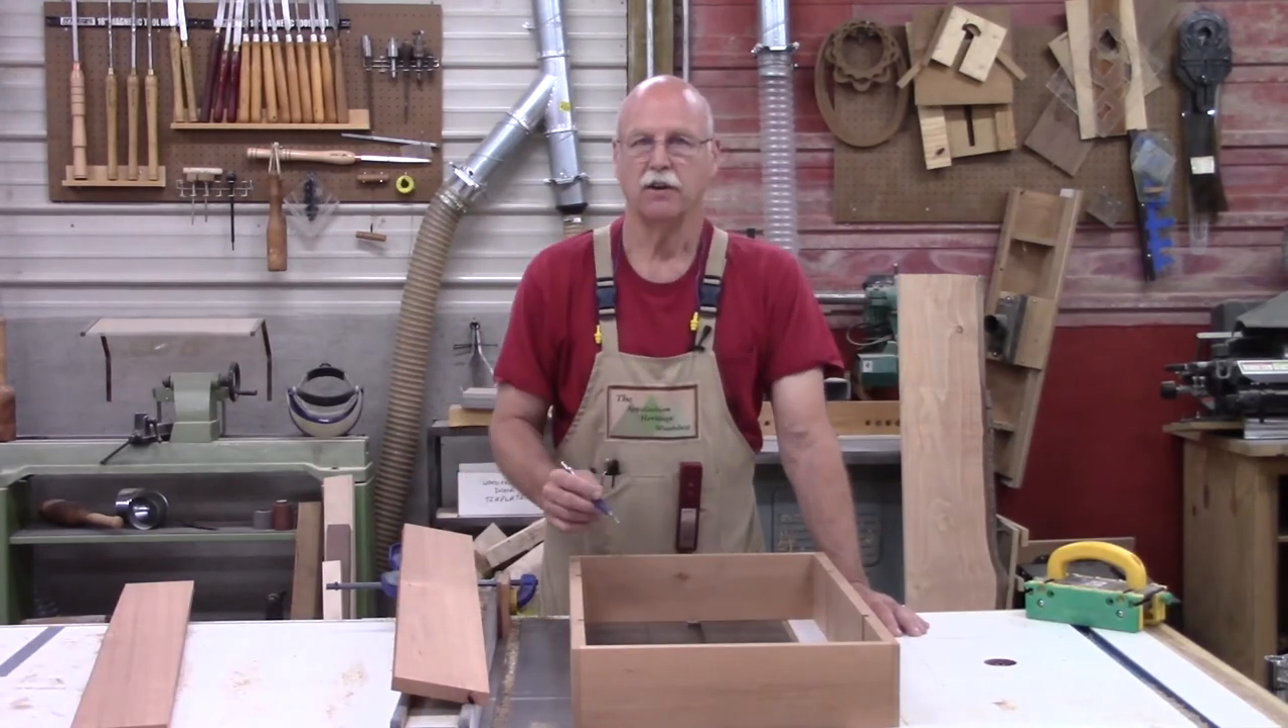Now that I've got the checkerboard frame dry fitted together, you can see what it looks like.